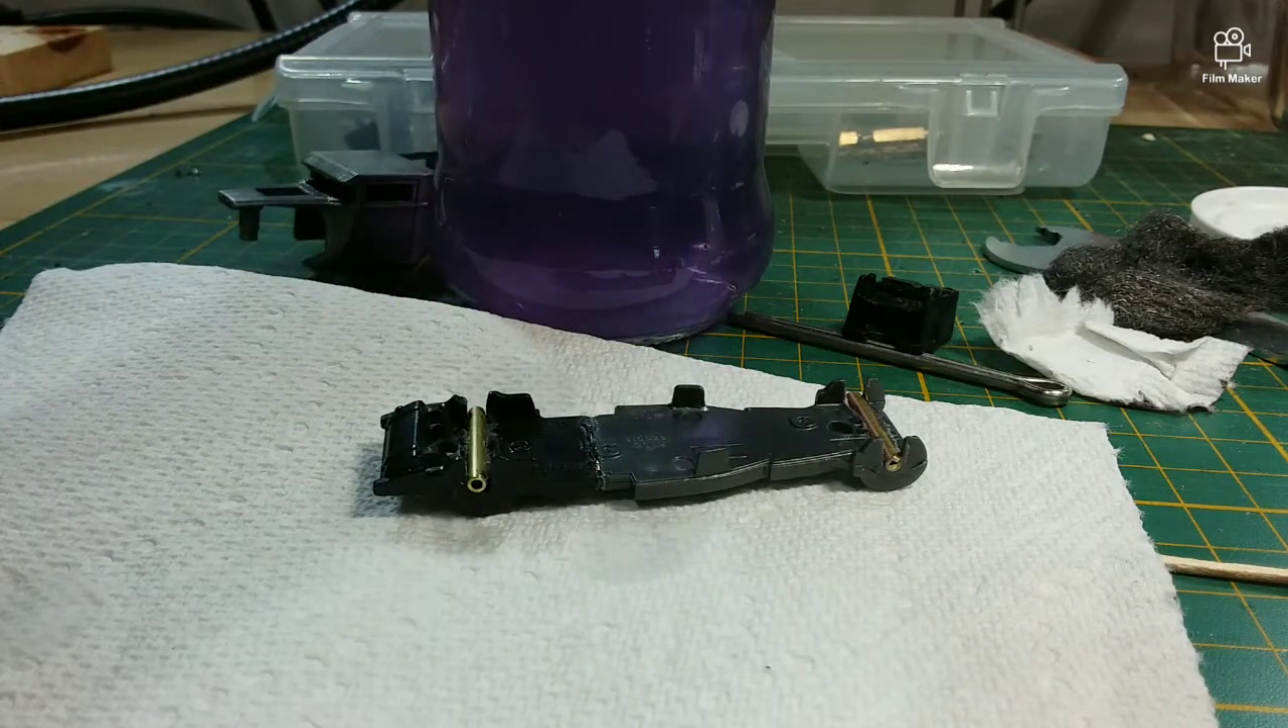Well, looks like we have the axle tubes inside our chassis here.